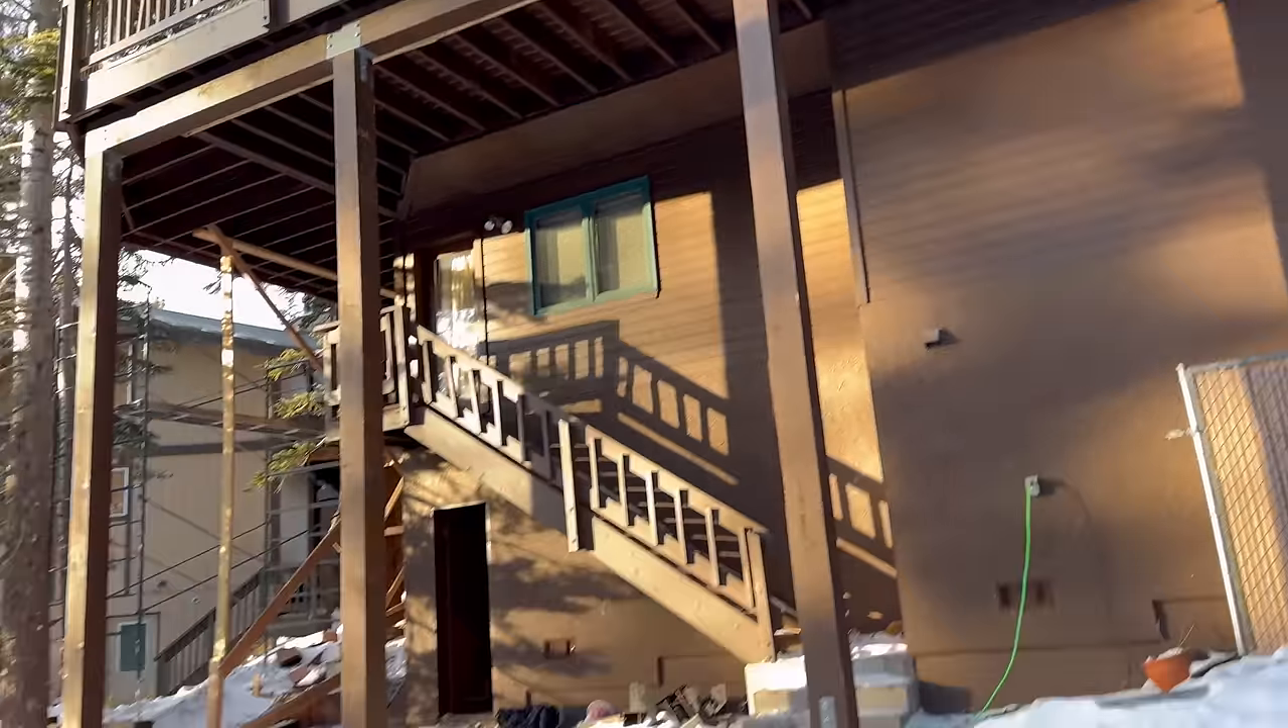So you can see we got the uh guys got the eight by eight posts up everything's up all in place here.